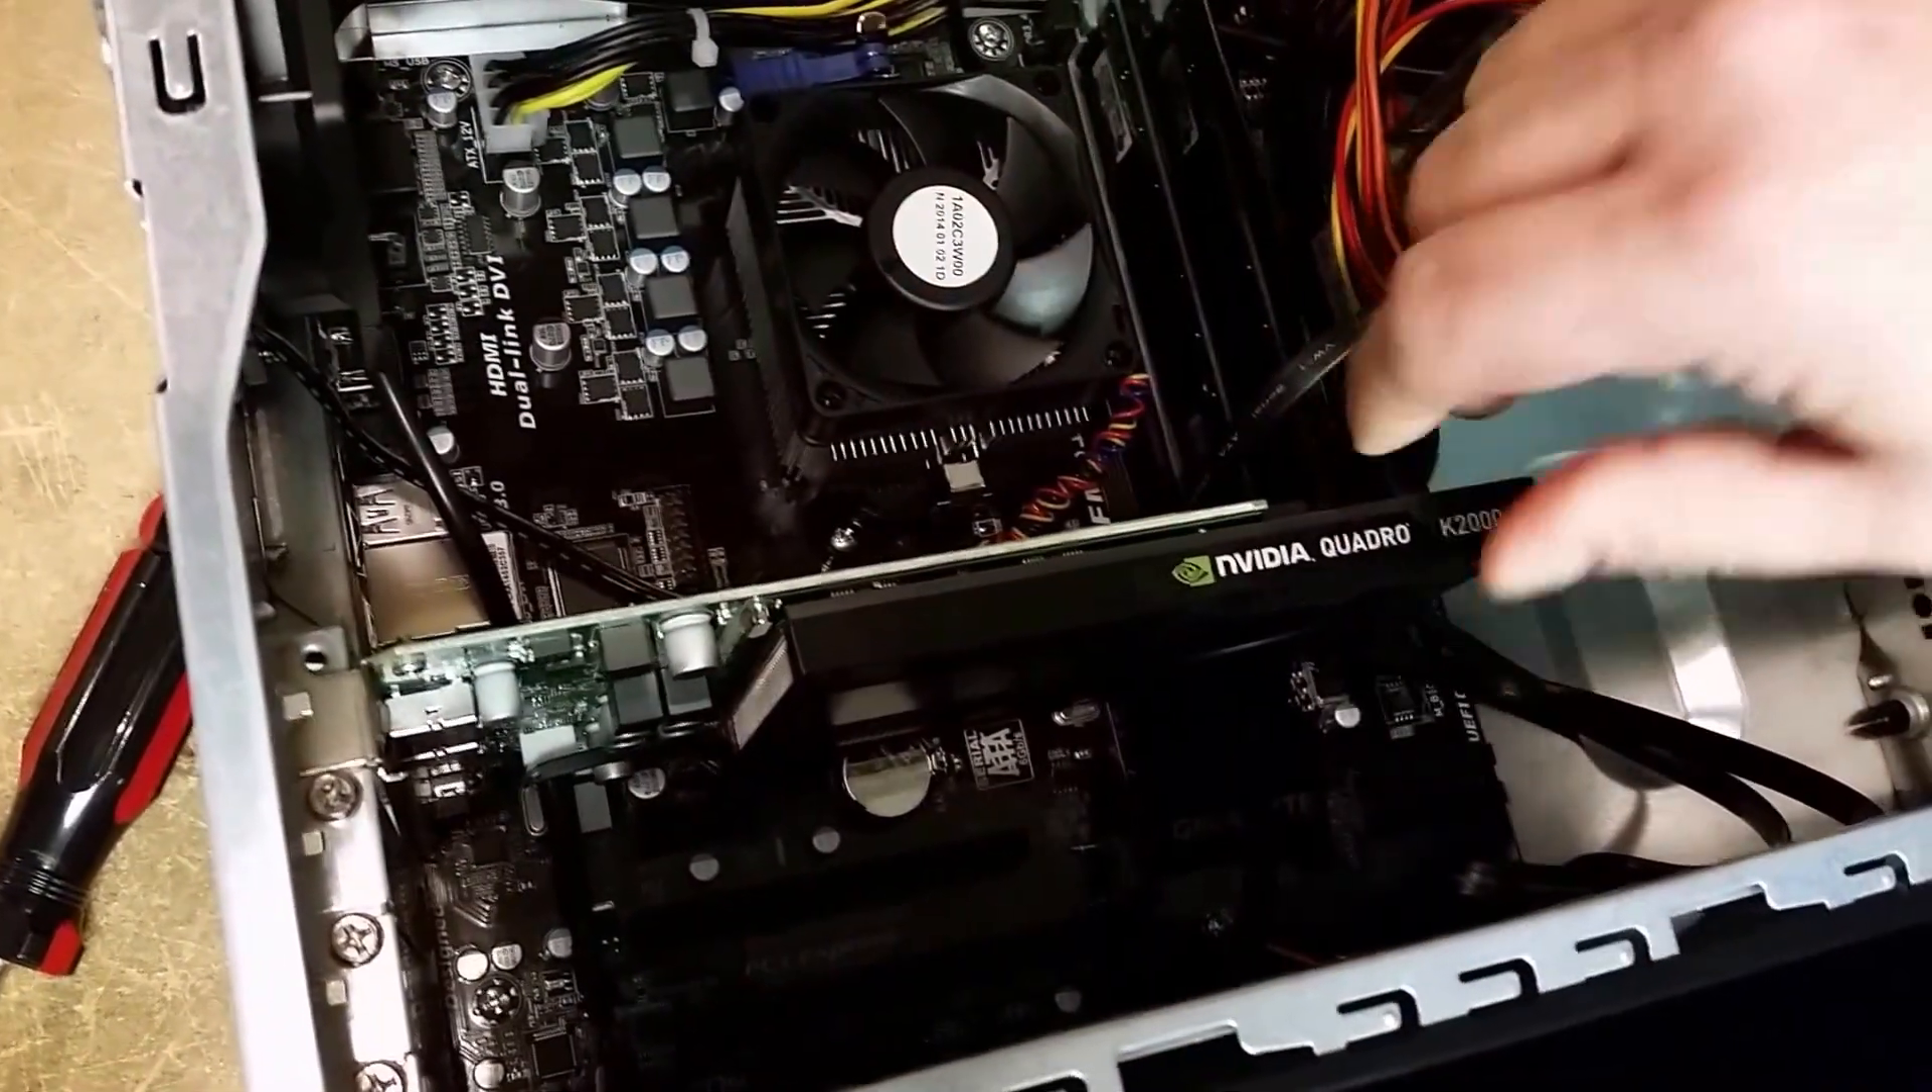And the card itself is installed.